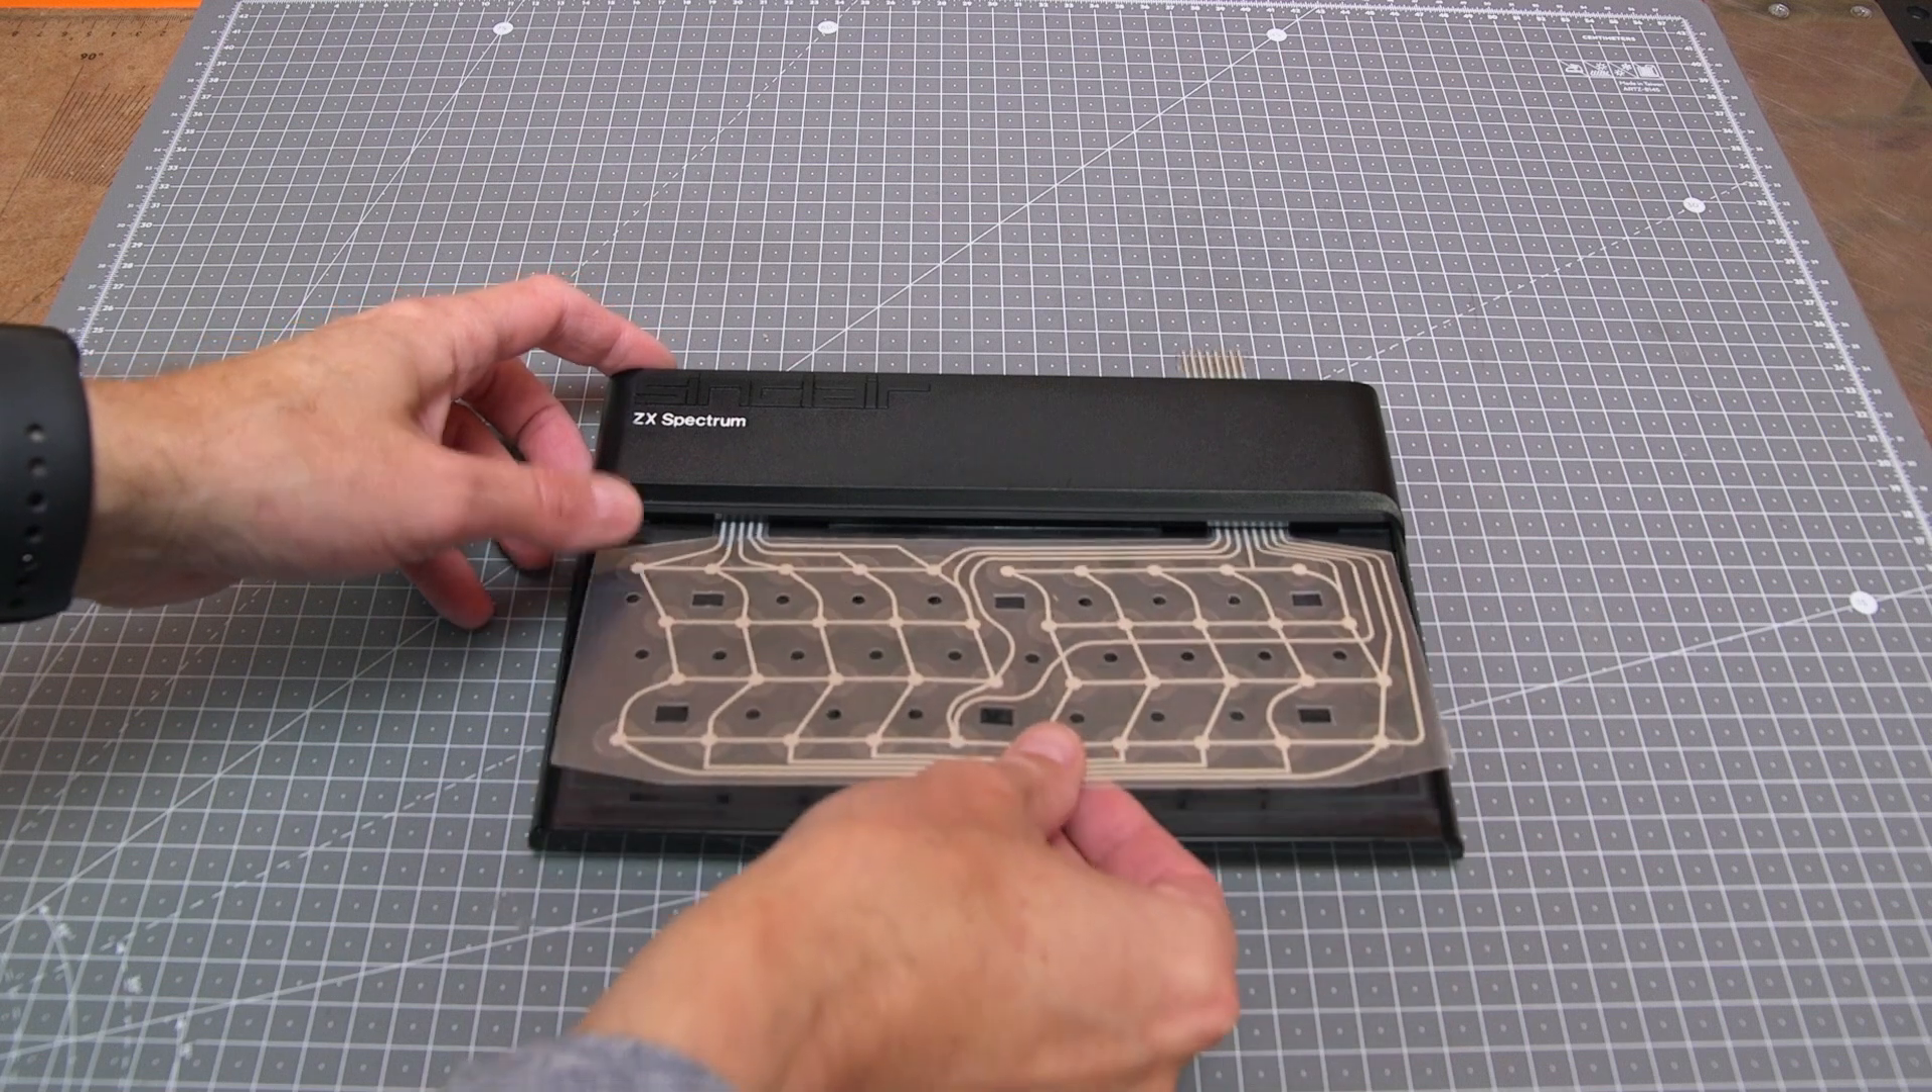Once the case has dried off I inserted a new keyboard membrane.